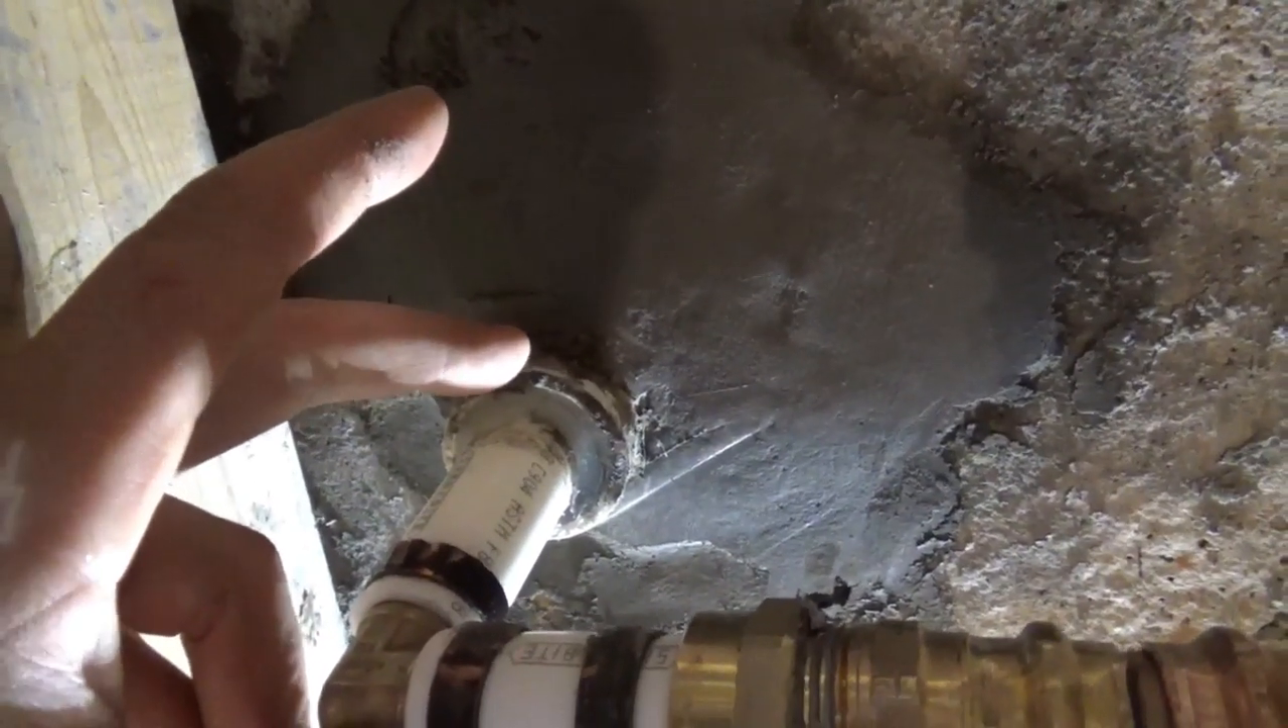Alright, so we've got the hydraulic cement in place. We've got our pipe coming through the wall.